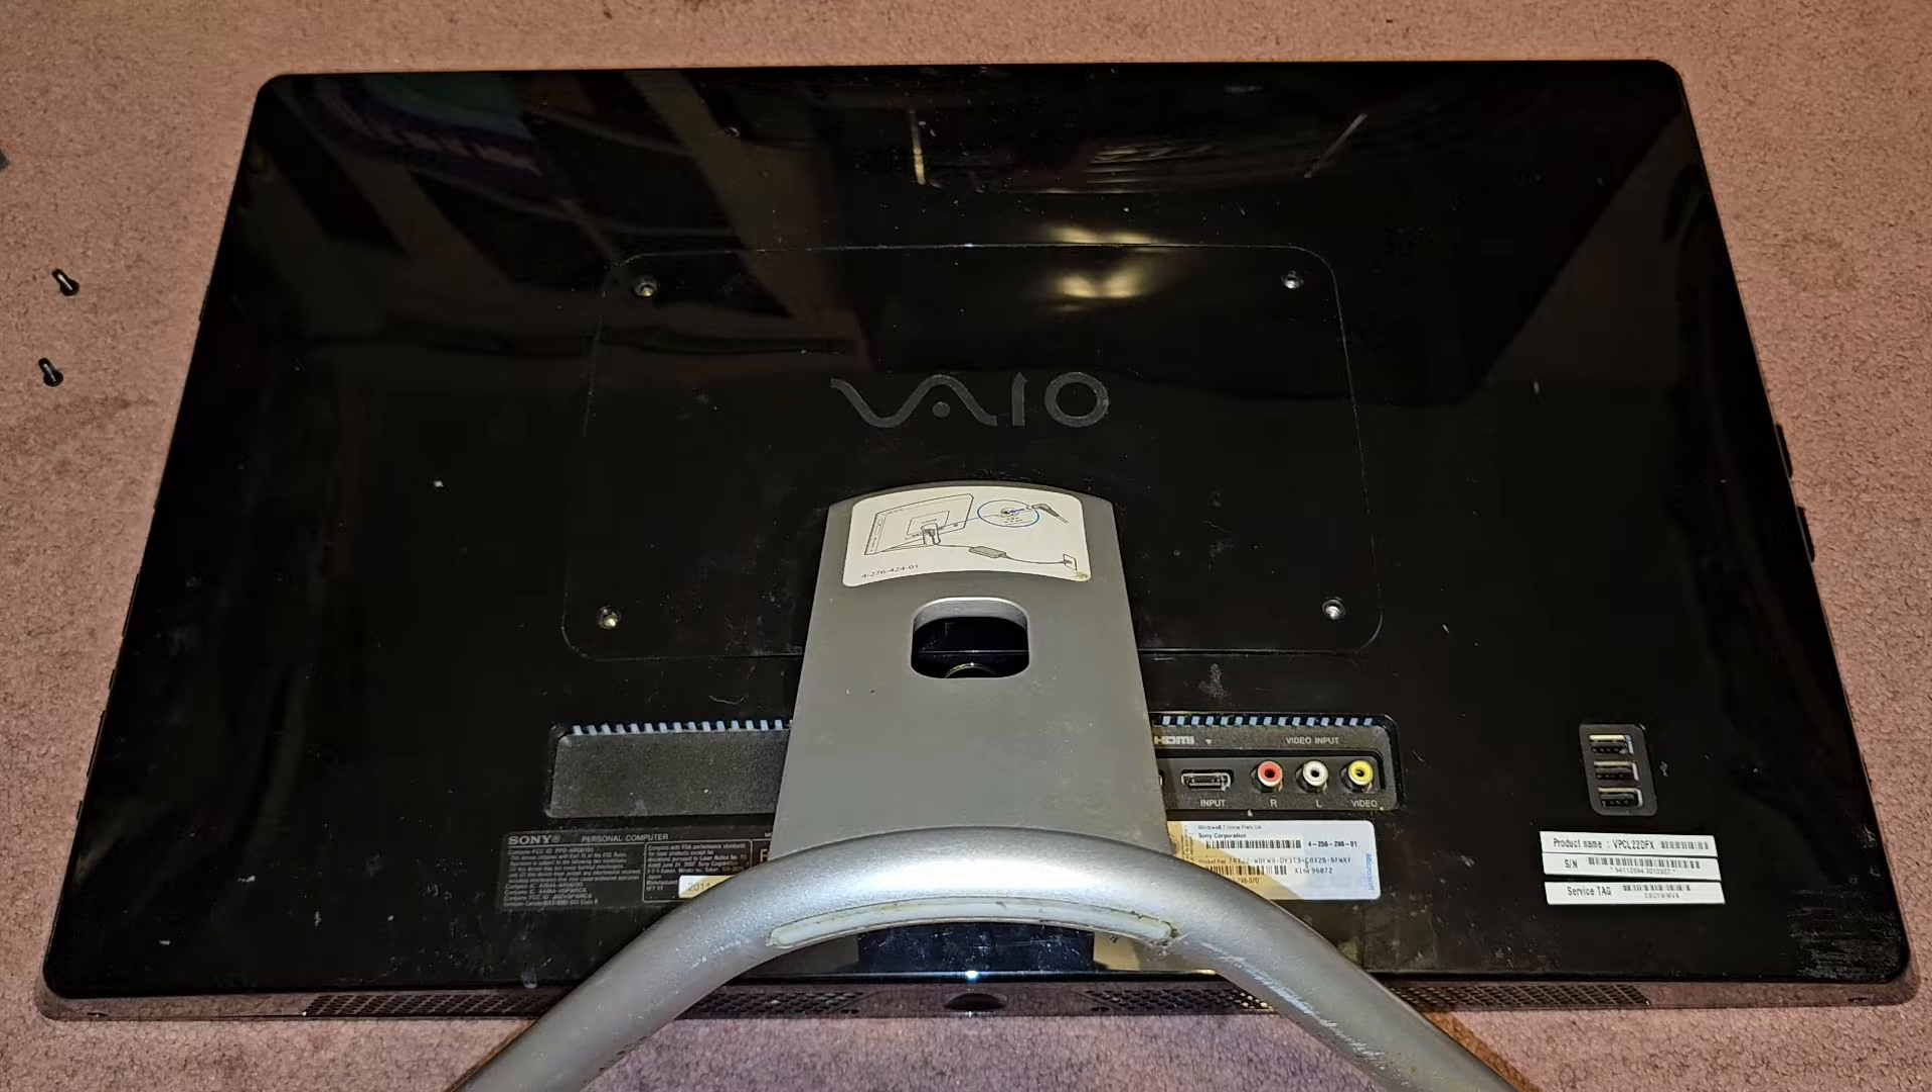Now, we got the stand all snapped back in.